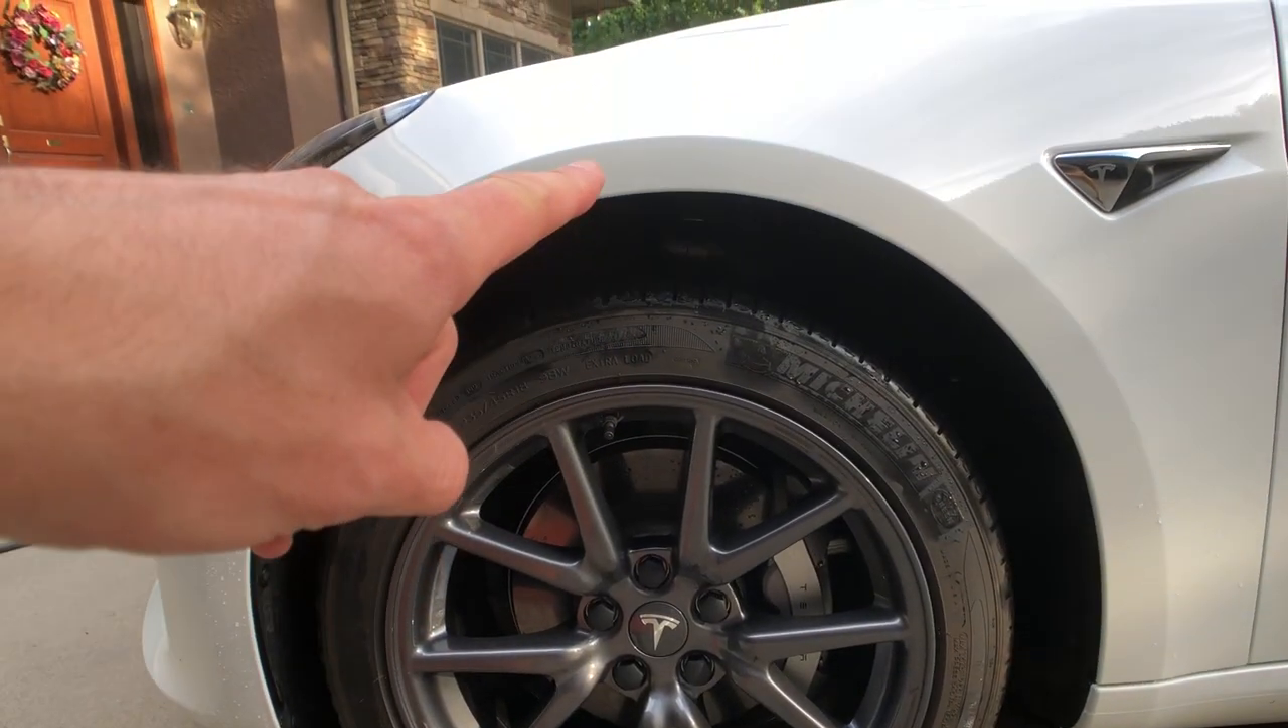That finishes the wheel off quite nicely. There is a huge gap here.